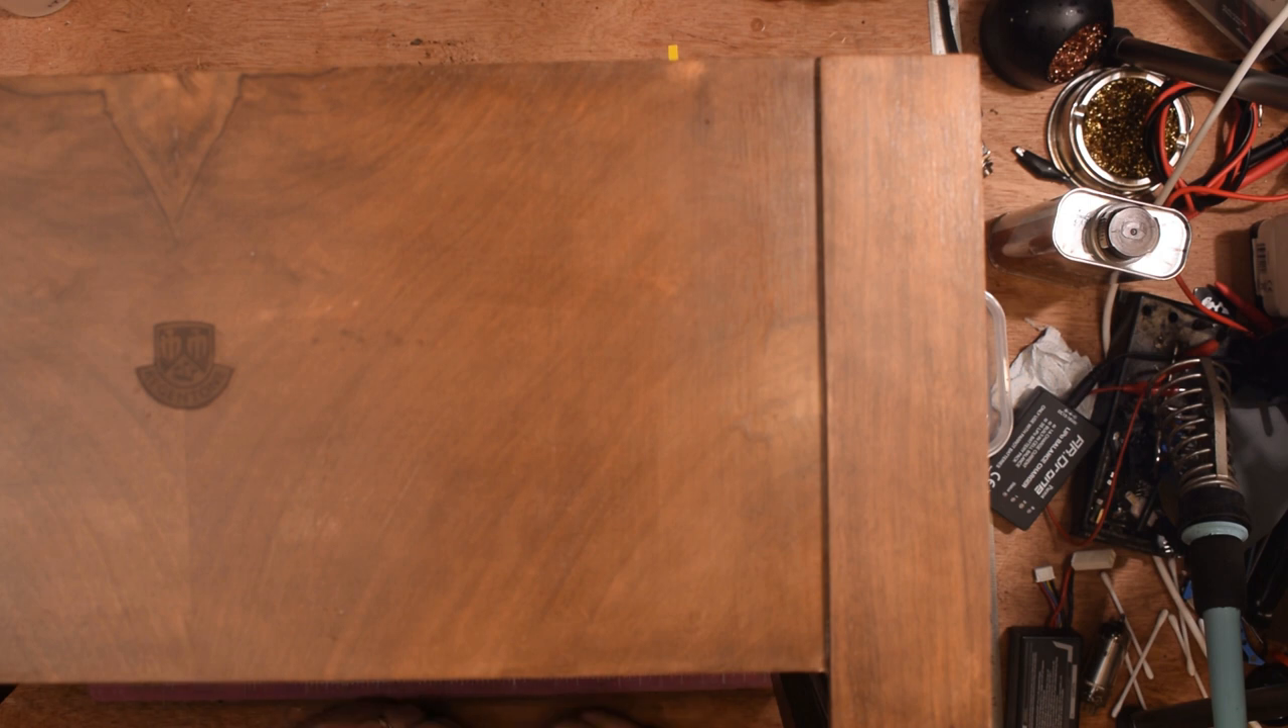And there is the logo back on the cabinet.